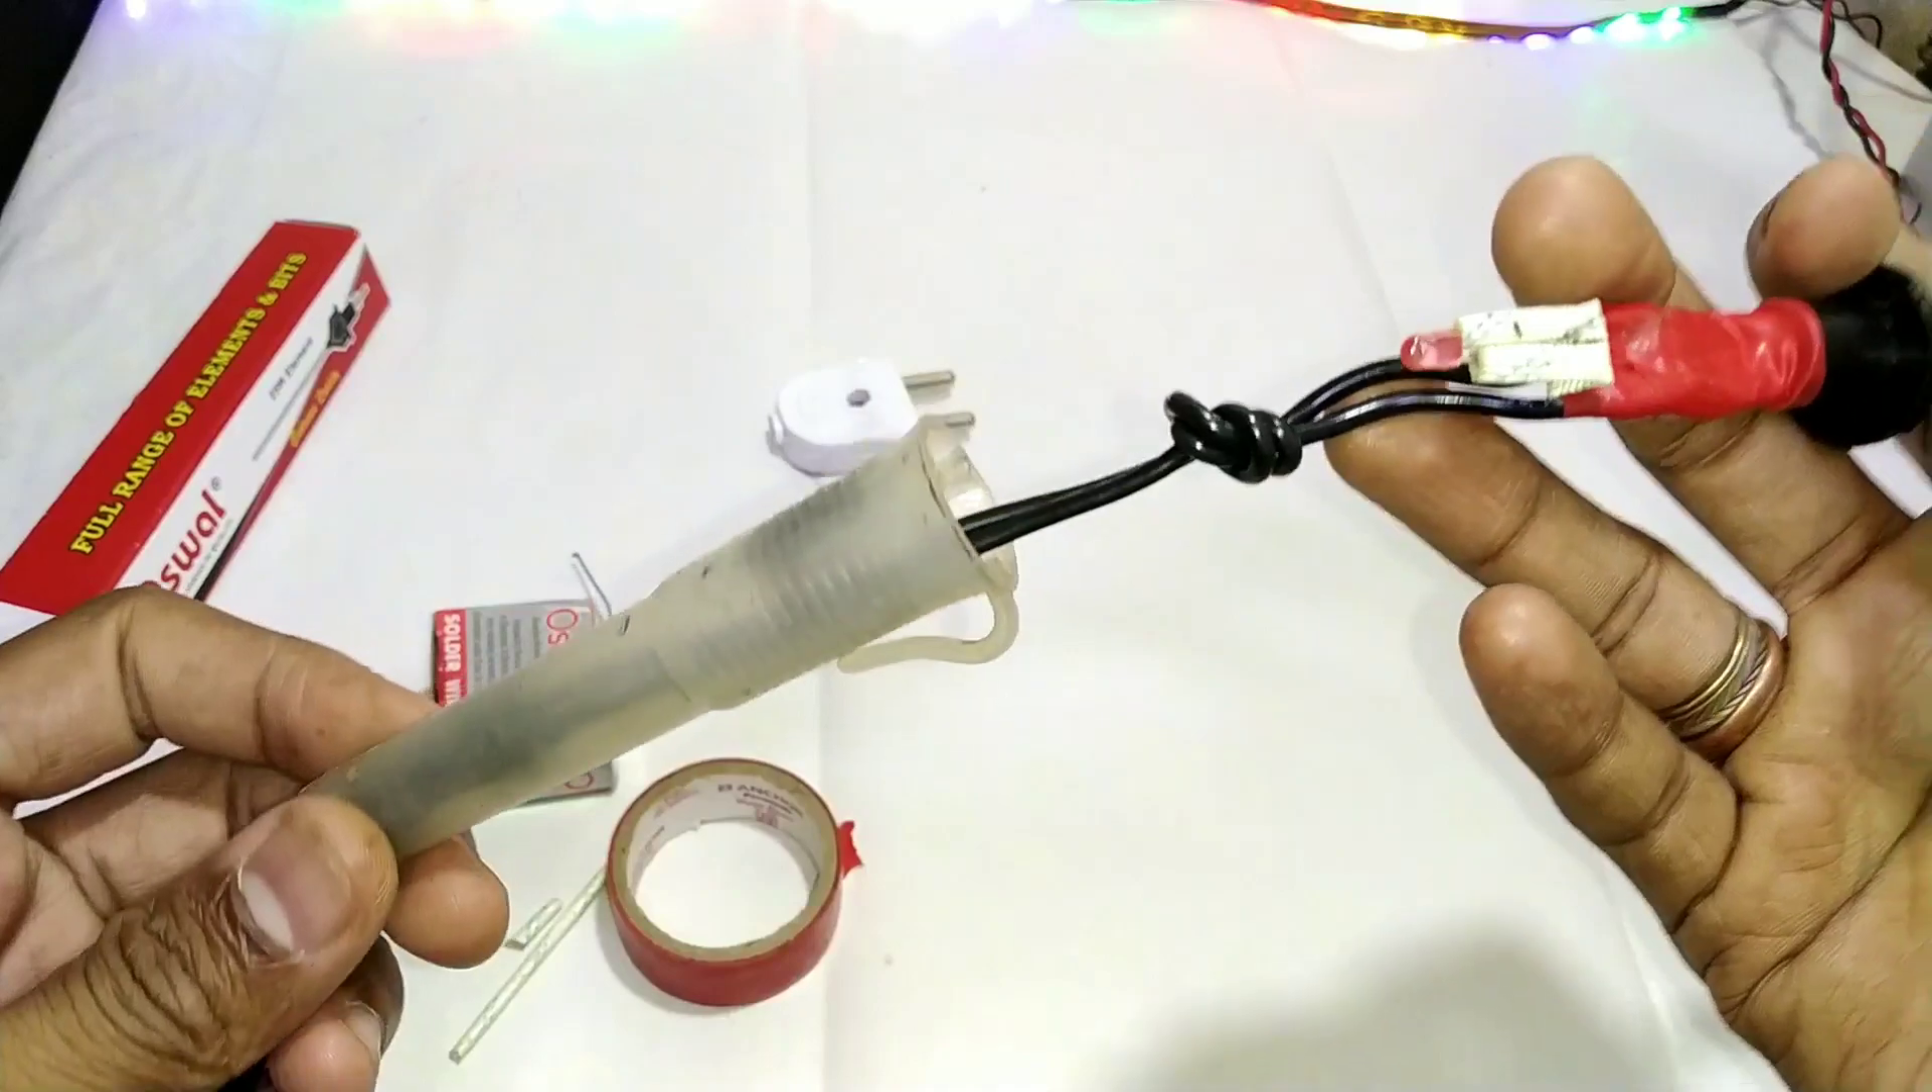यहाँ पर टेप रॉल था वो हमने काफी अच्छे से लगा दिया है।